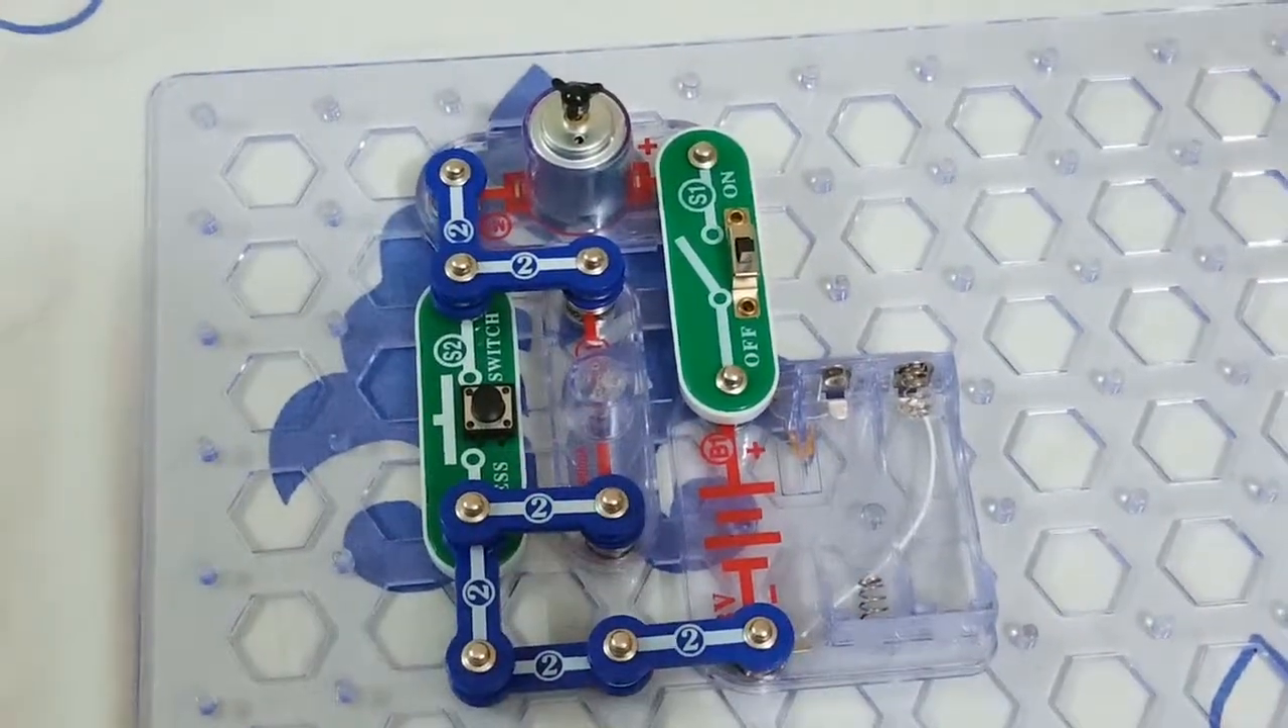यह देखिए बिल्कुल रेडी हो चुका है बस अब हमें बैटरीज लगानी है और फैन लगाना है।